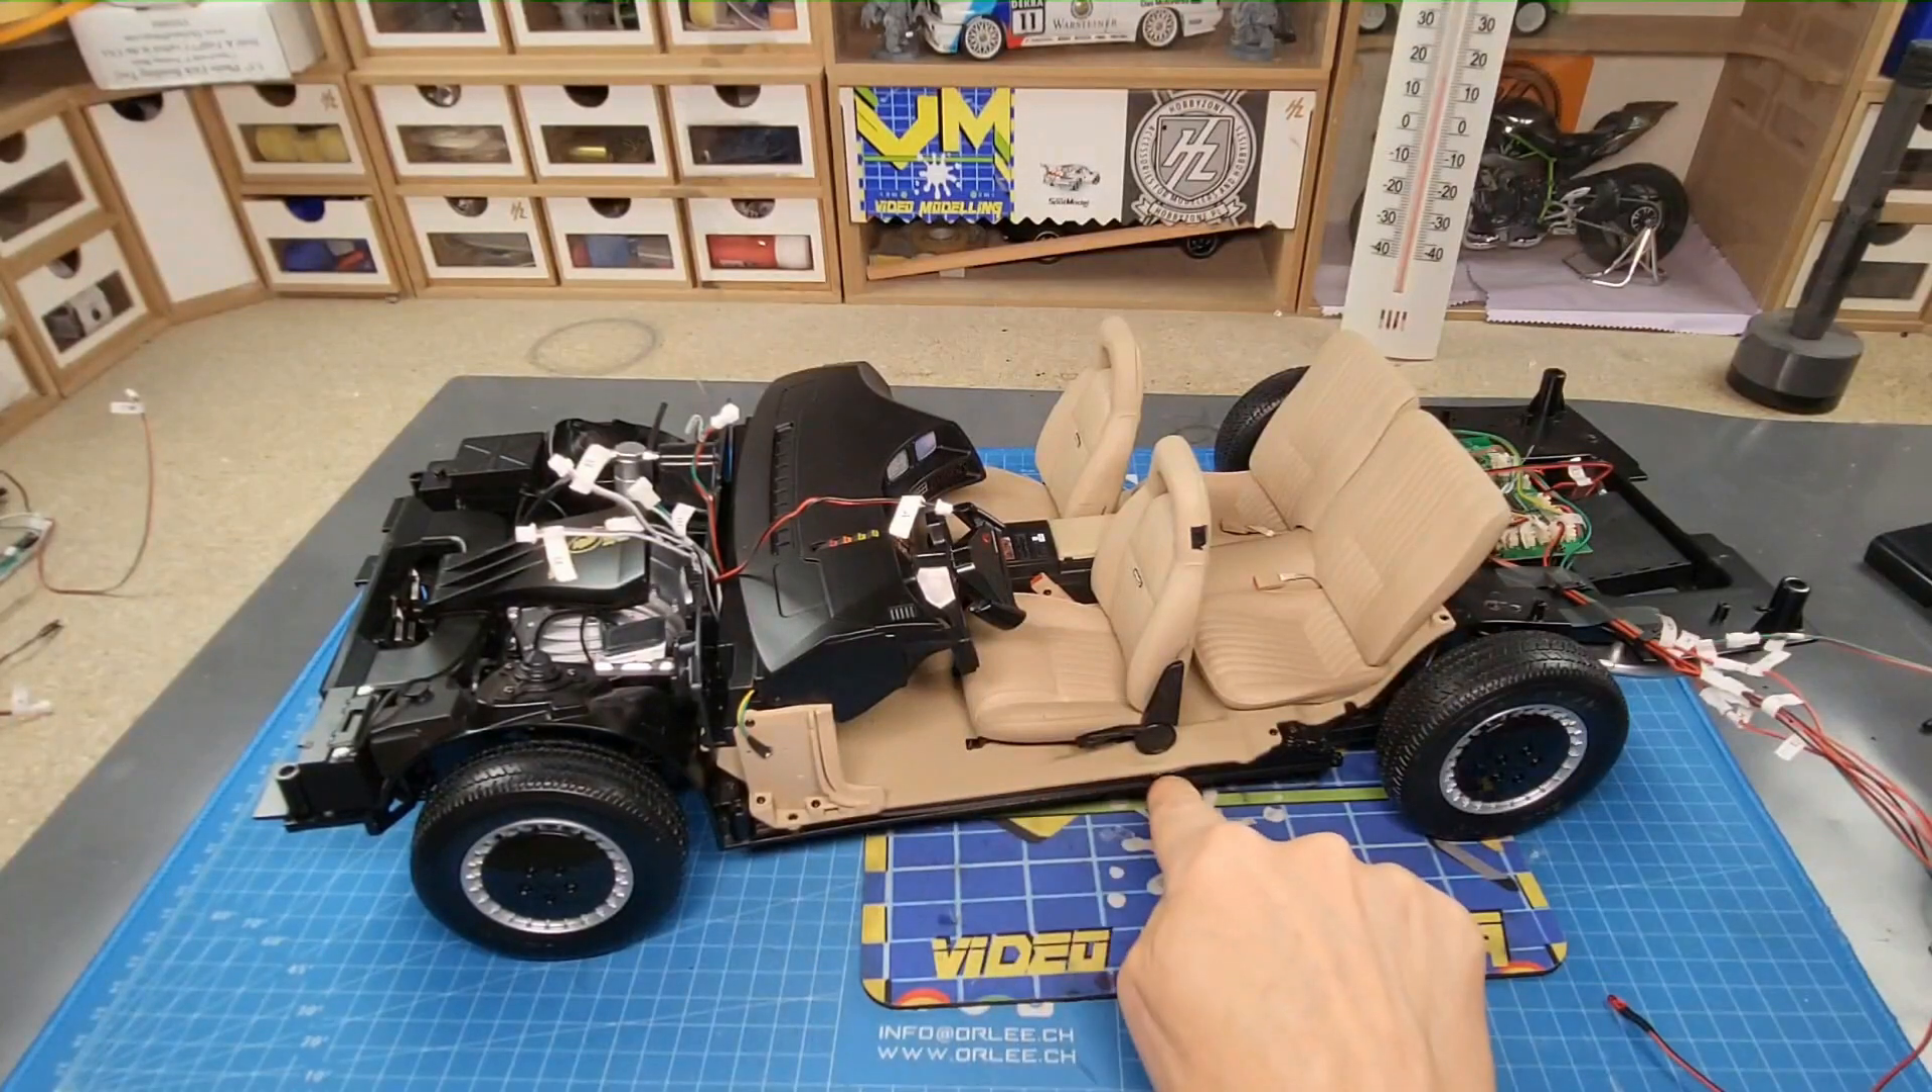Donc le plancher, enfin l'habitacle est terminé, il a été raccordé au châssis.